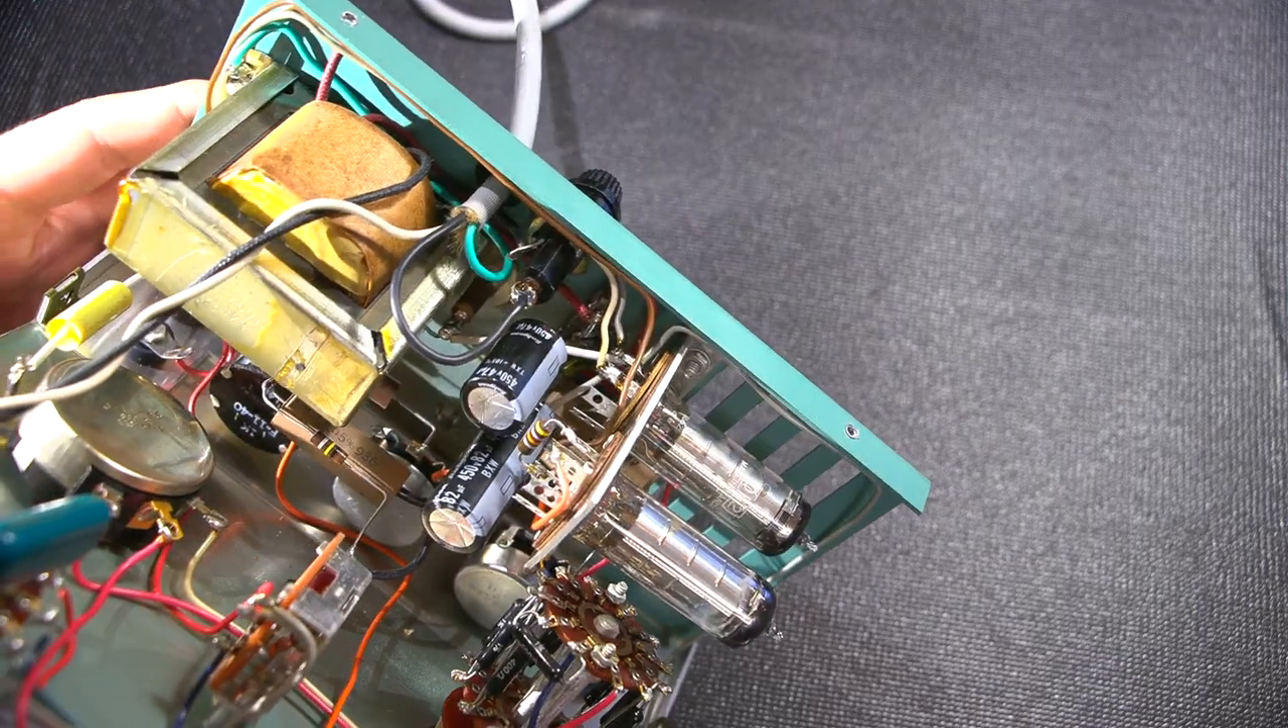New capacitors are installed and they're also away from heat generating devices like those big resistors there so they're behind the tube socket that worked out really nice.